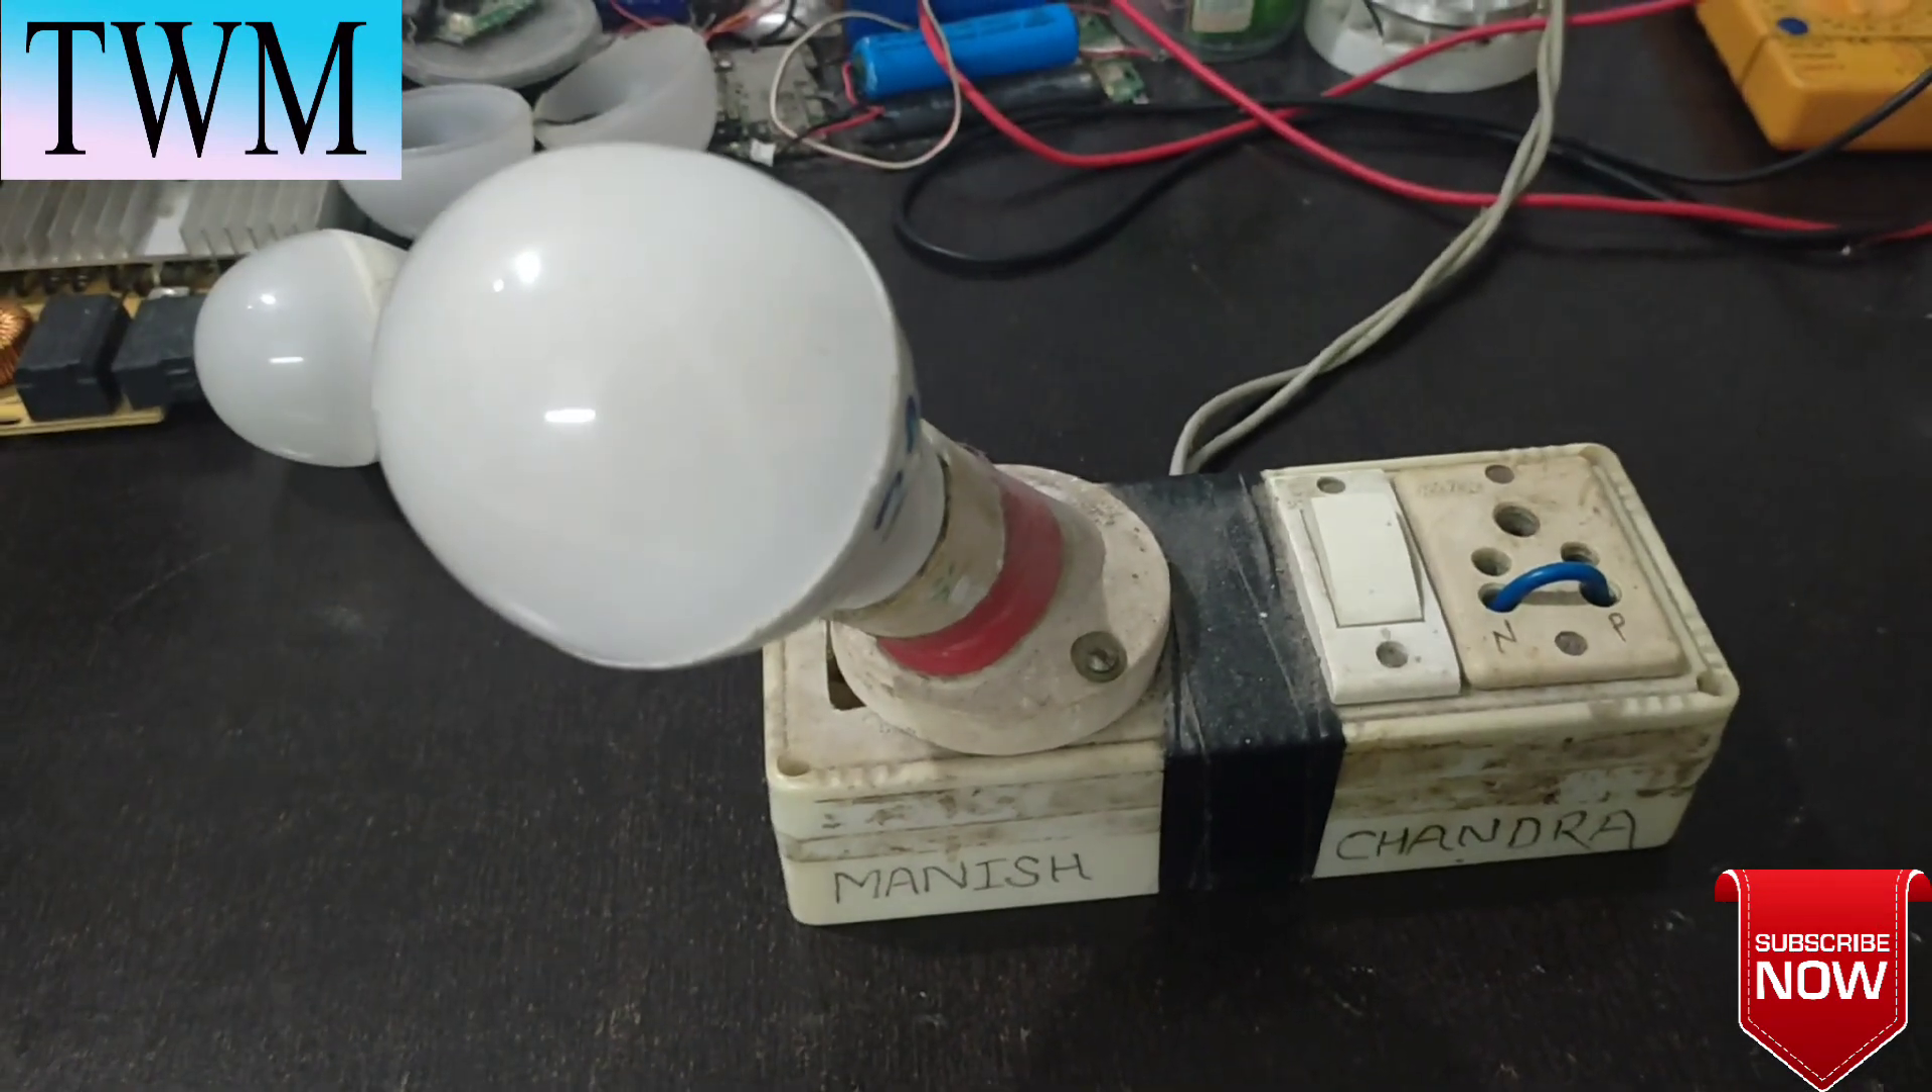मैंने इस बल्ब को holder में लगा लिया है।